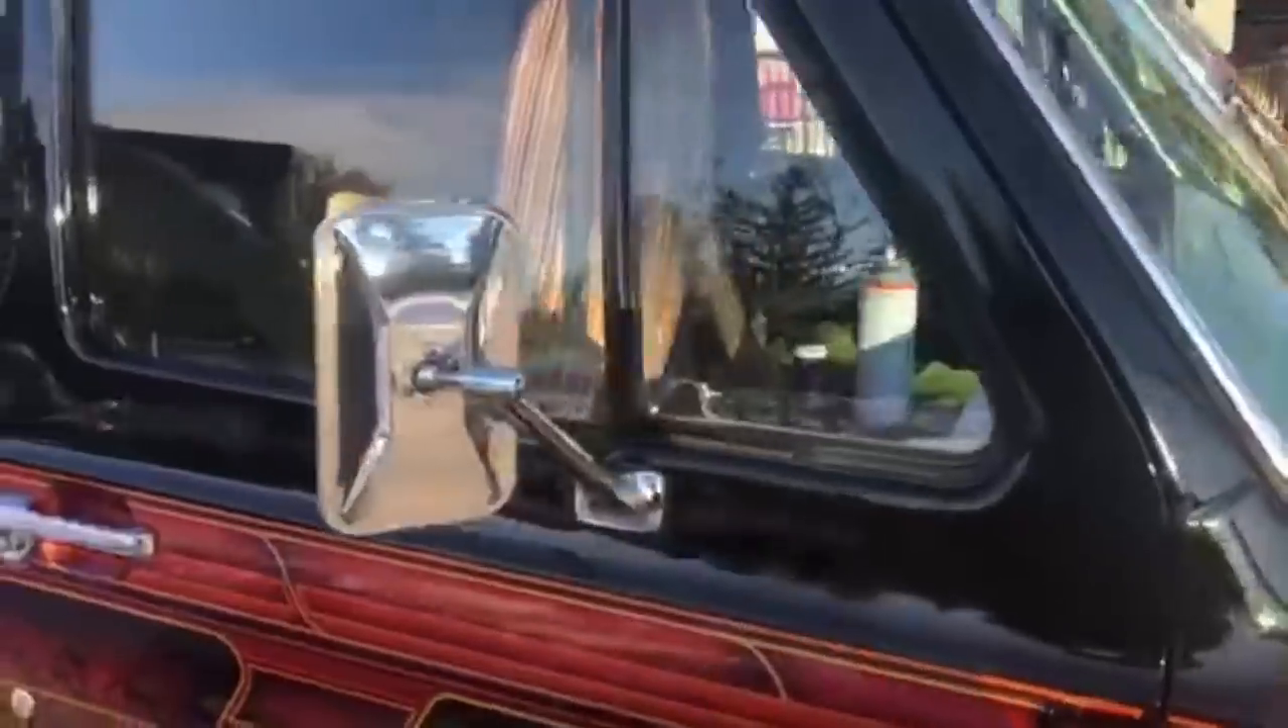Got the side windows in.